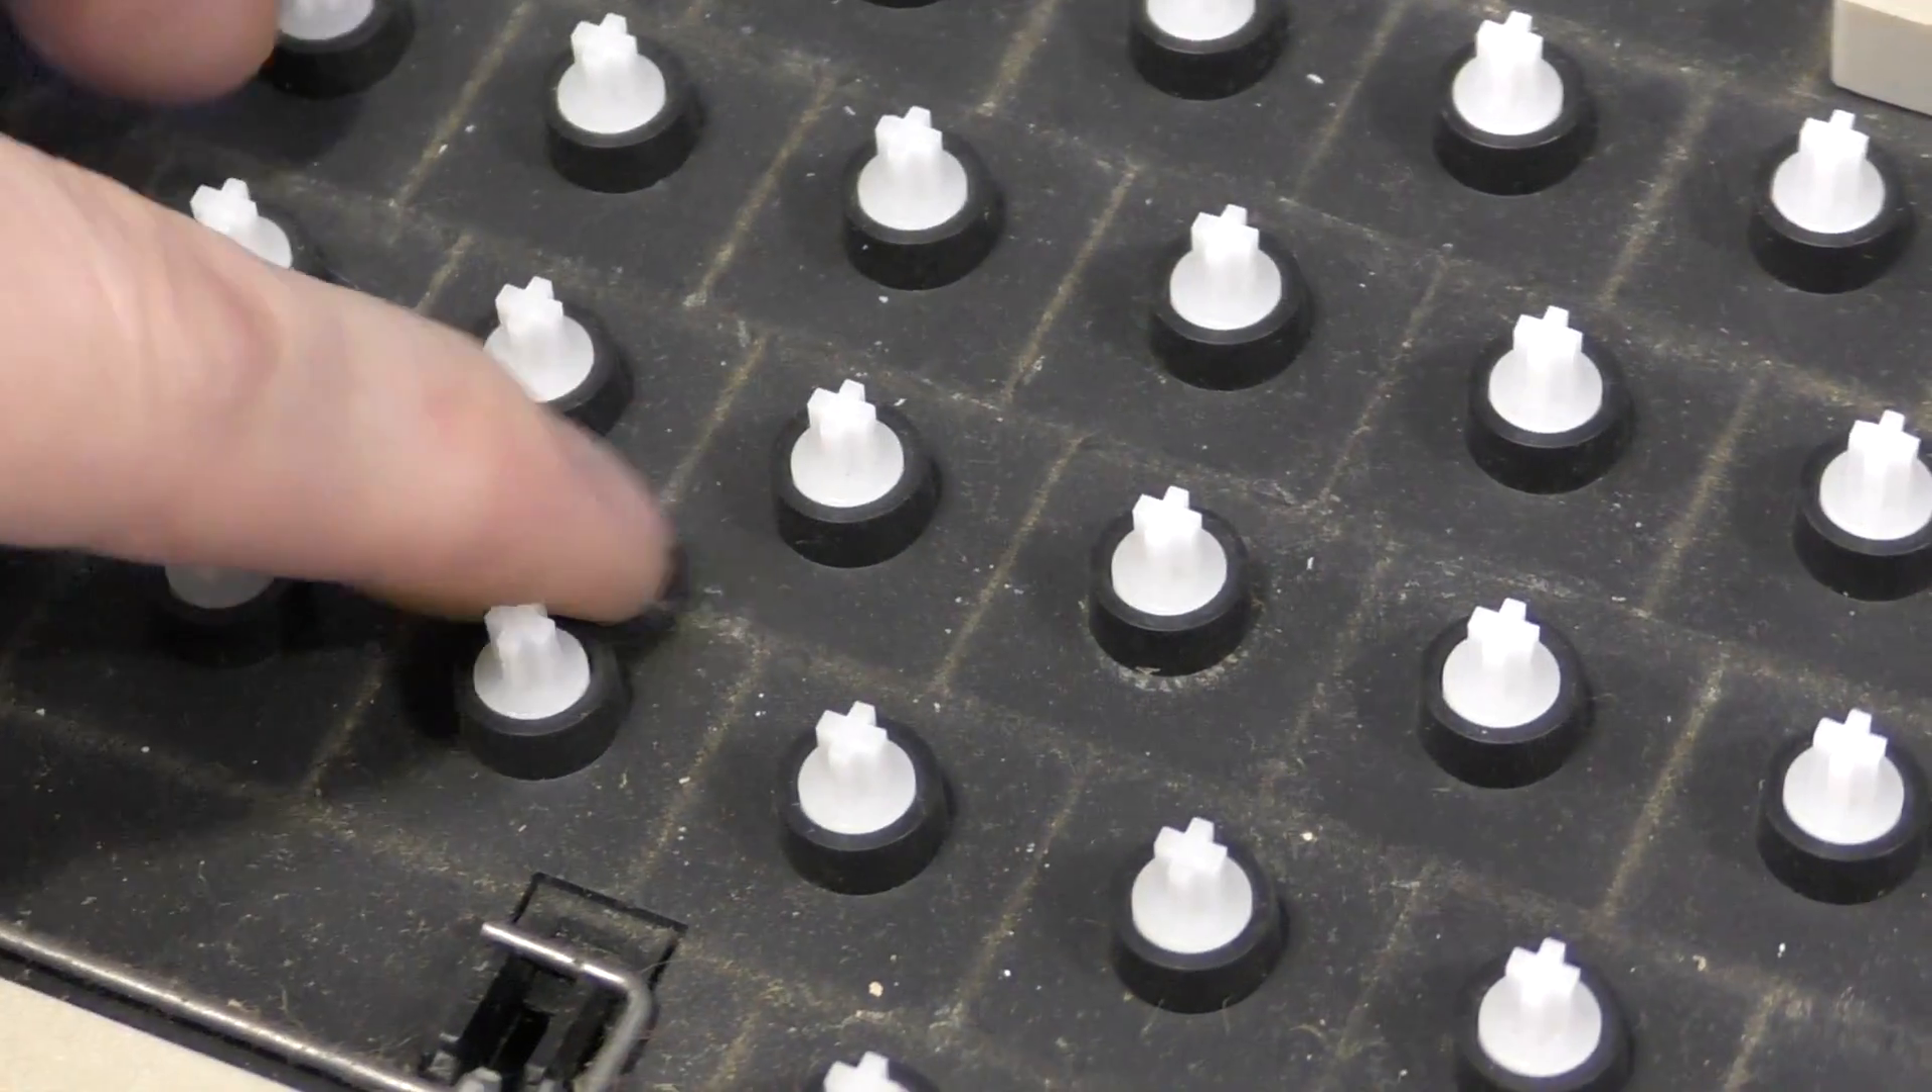OK, all of the keys were removed, and there is a very thin outline of dirt showing where all the boundaries of the keys were.